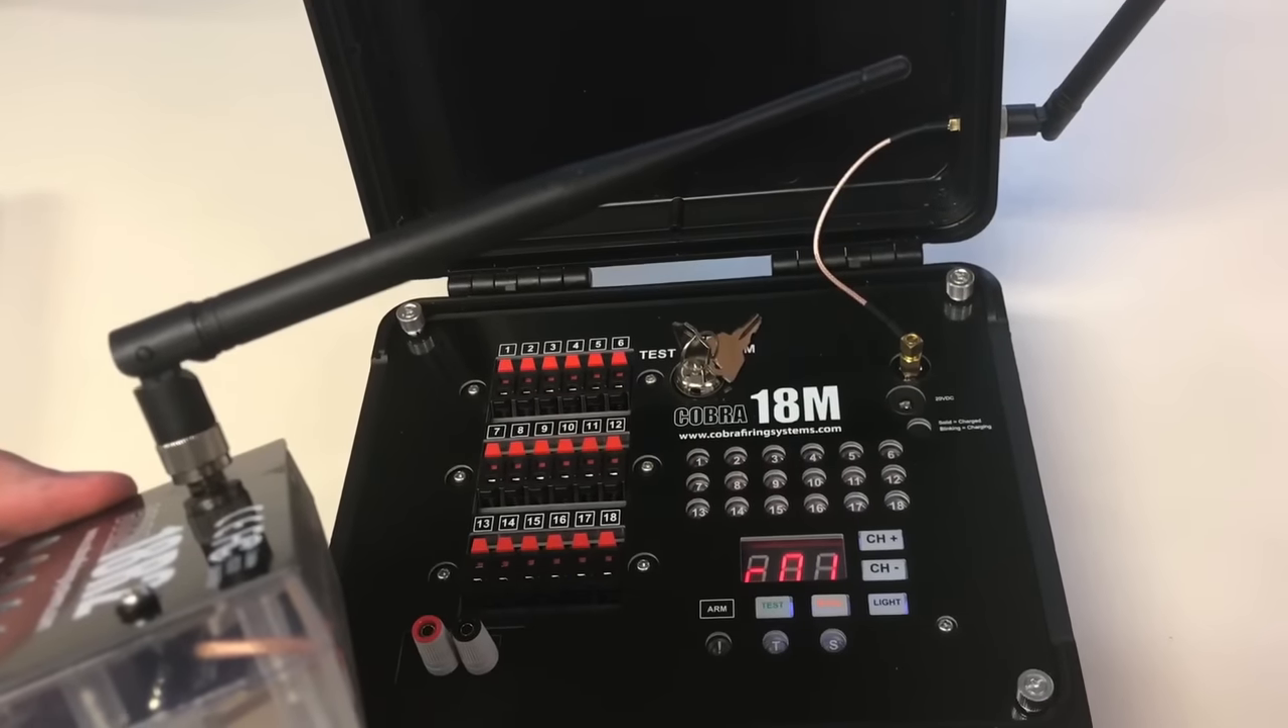We do not have wires in the cues yet, and that is why there is no green lights.